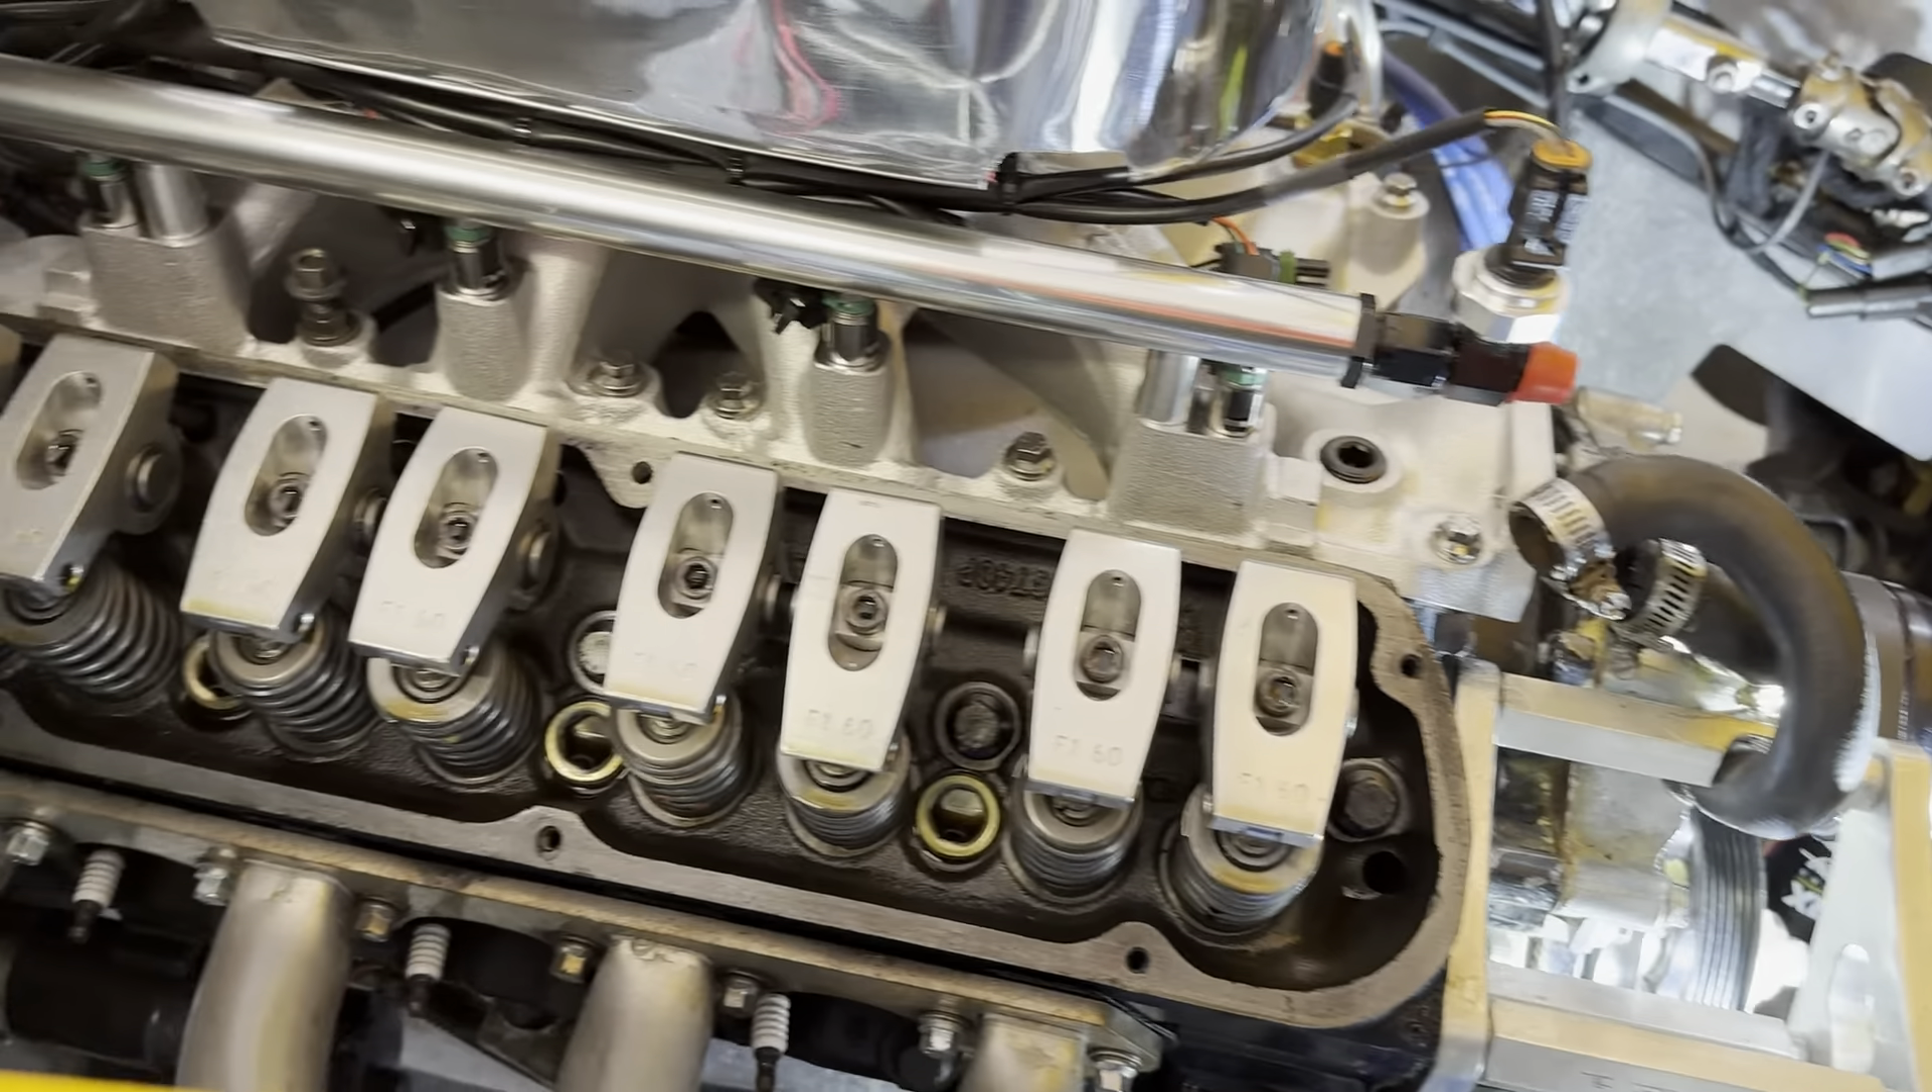I went ahead, pulled the valve cover off.